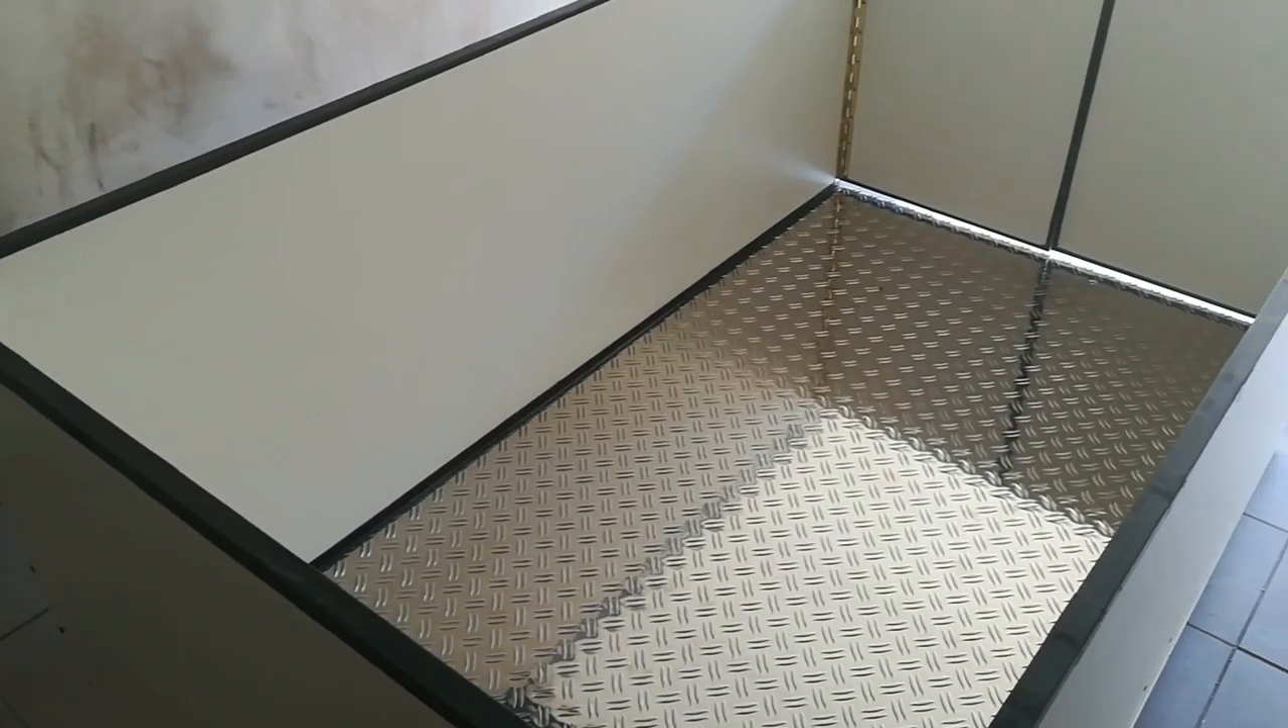Die eigentliche Transportbox für die Schafe ist inklusive Stahlboden zusammengebaut.